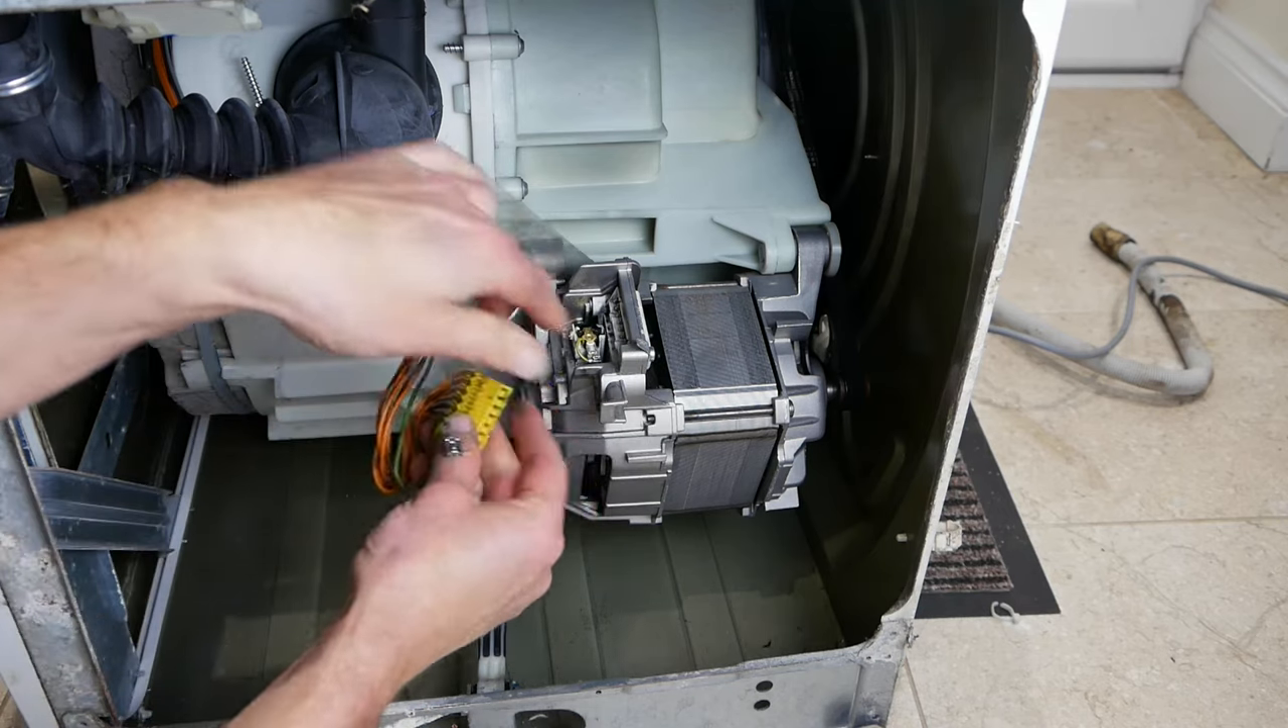So we just have the electrical plug to put back in.